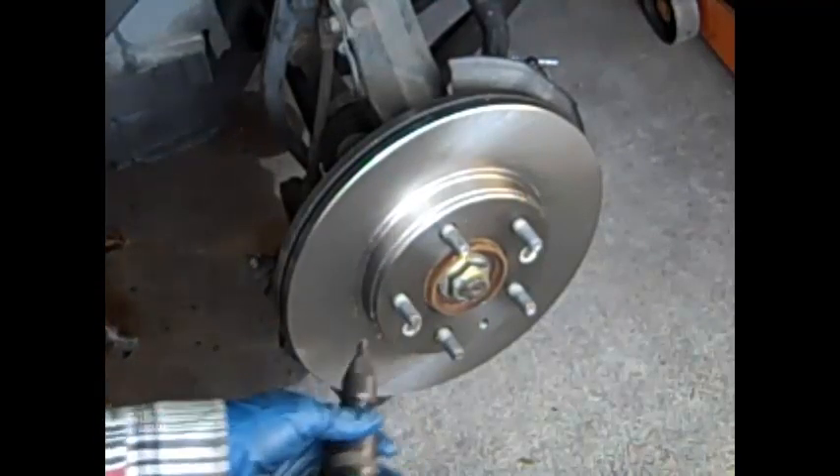I've slipped the new rotor on. They just slip right up there.